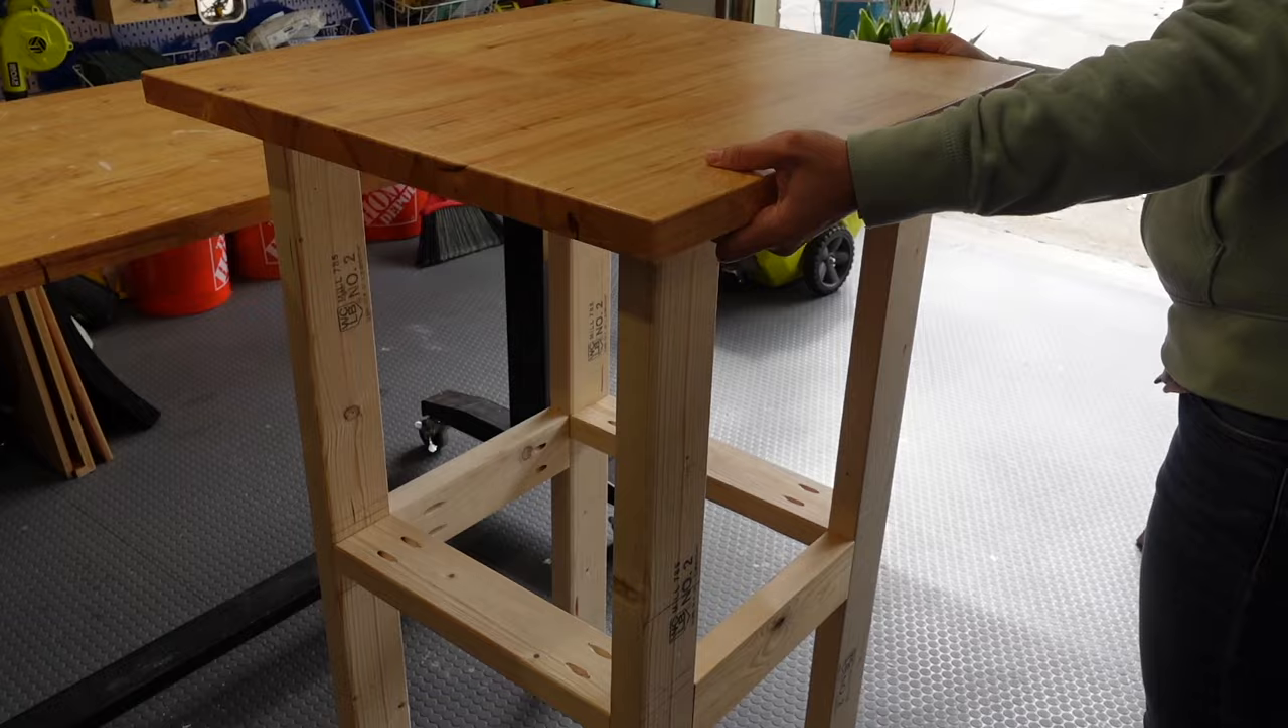With the frame done I put the top on to check the fit.